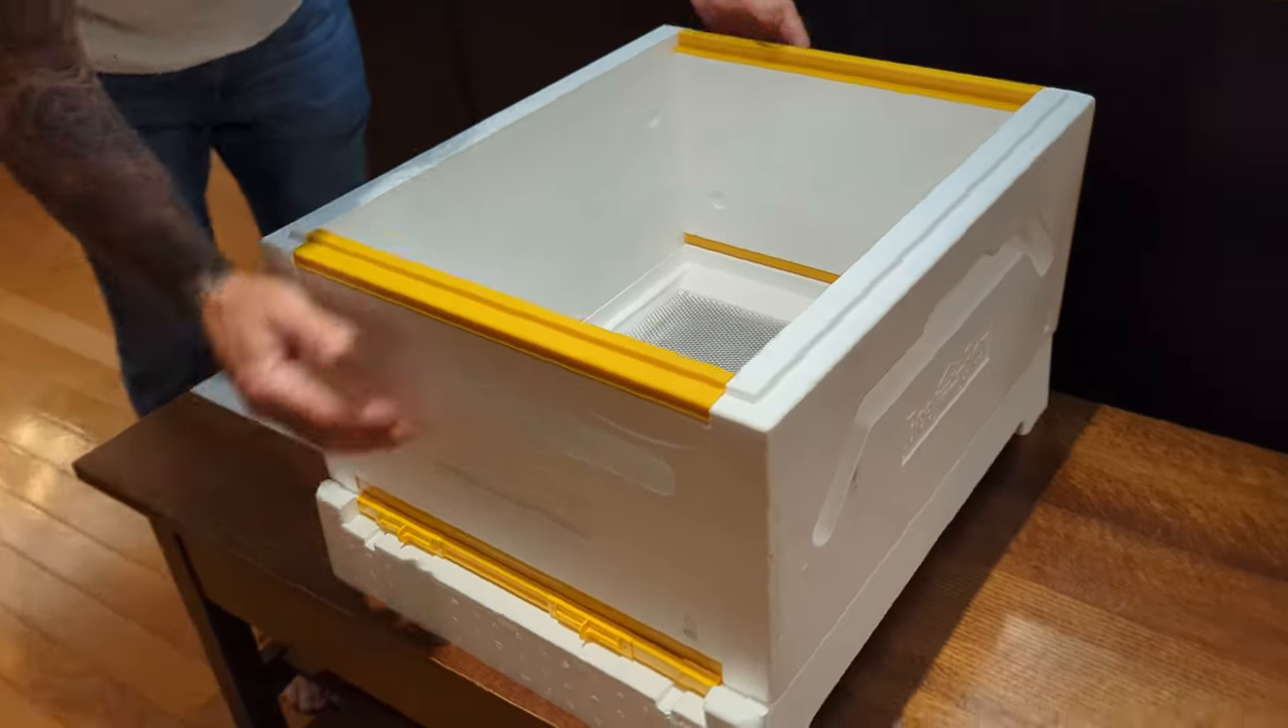Uh, so we've made our box, our deep box and it nests and sits really easily on top of your bottom board.